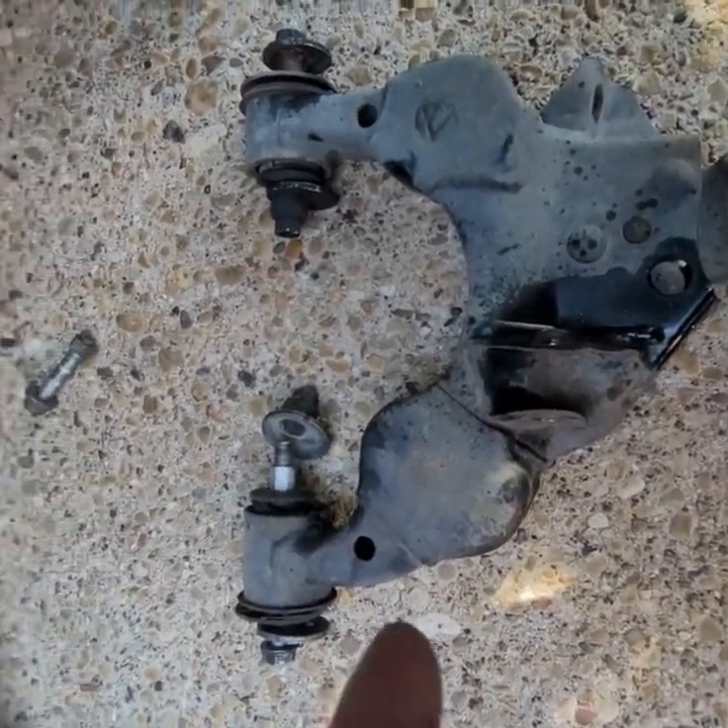All right as you can see i already took the control arm out and um and i'm sorry i didn't film it because we got into it because it it took us a while to figure it out.